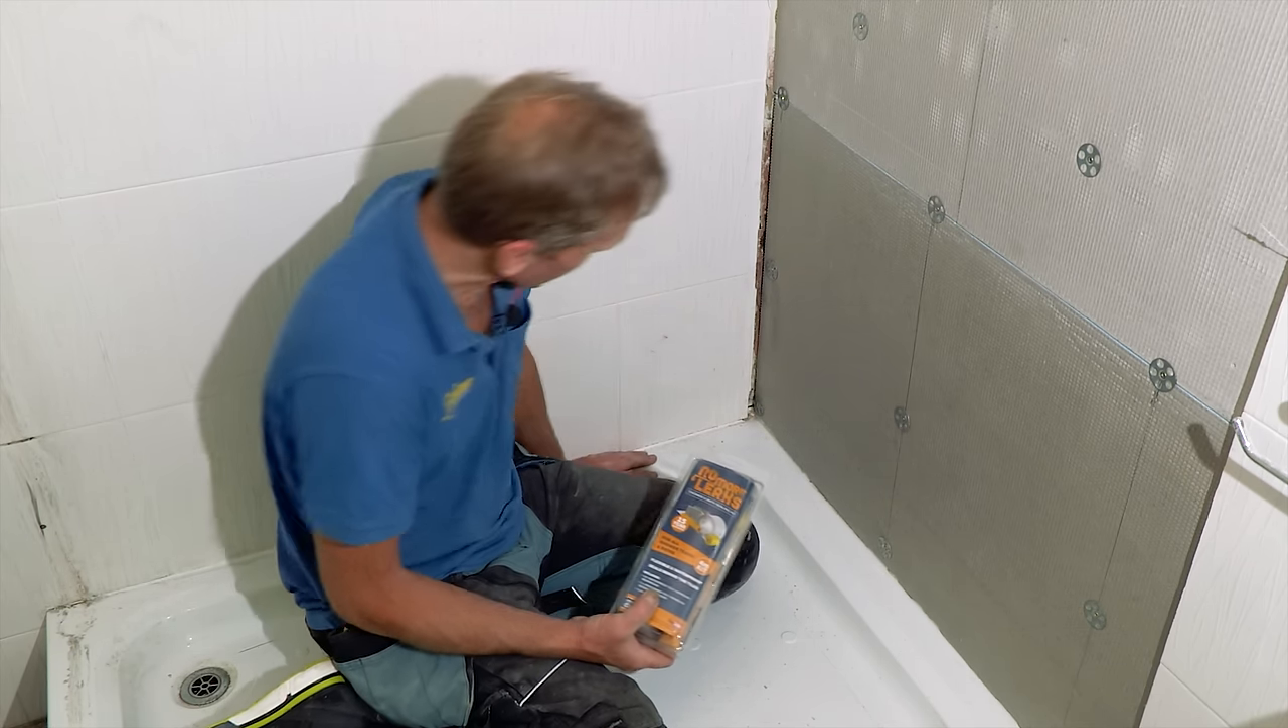You can see here that we've got a gap where the tiles are not quite meeting the board there.